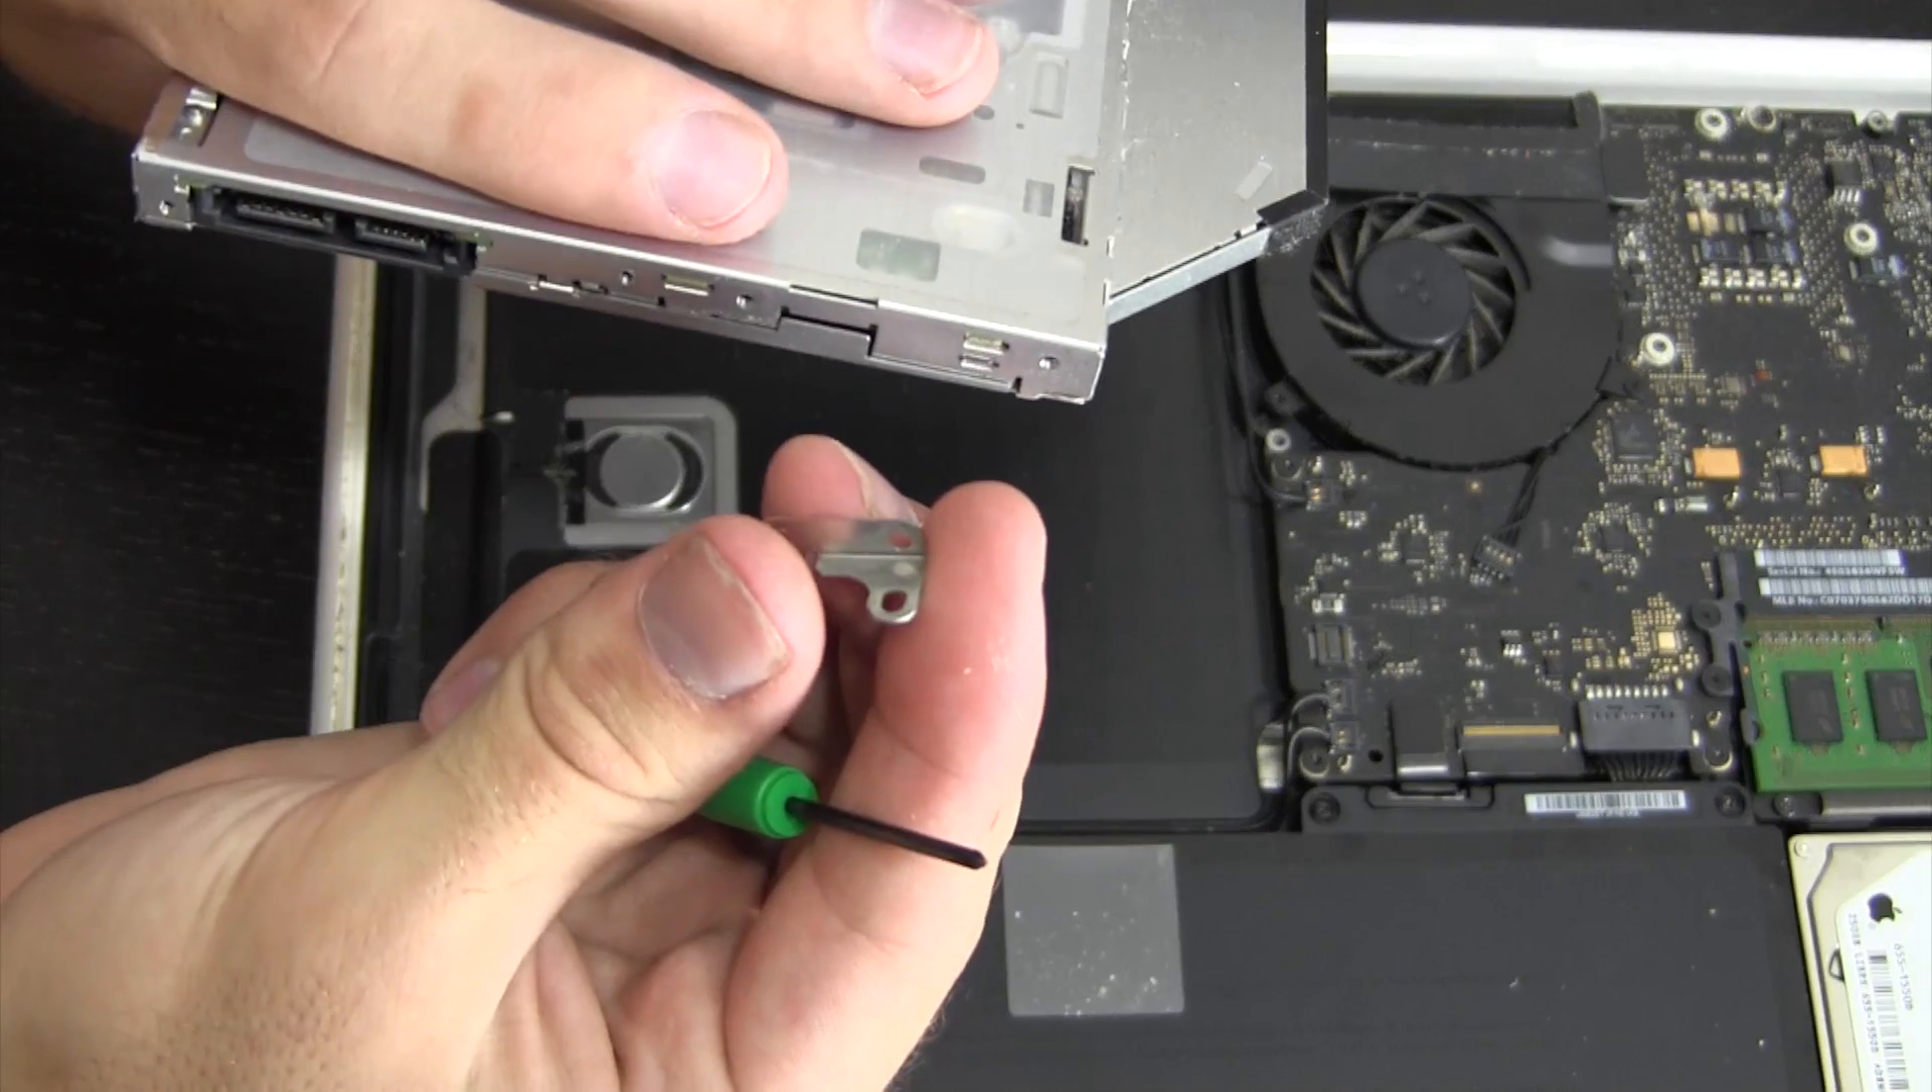And just like that the bracket is now removed.